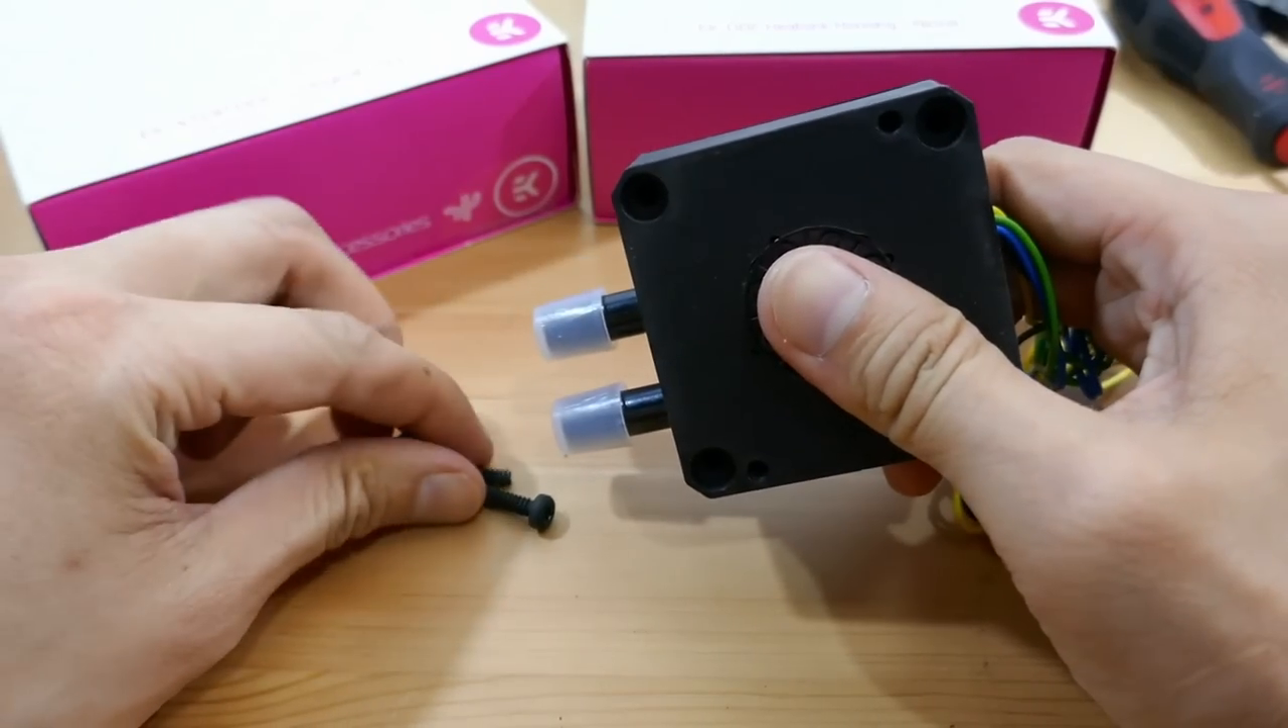So what I've done is that I've taken these screws off.